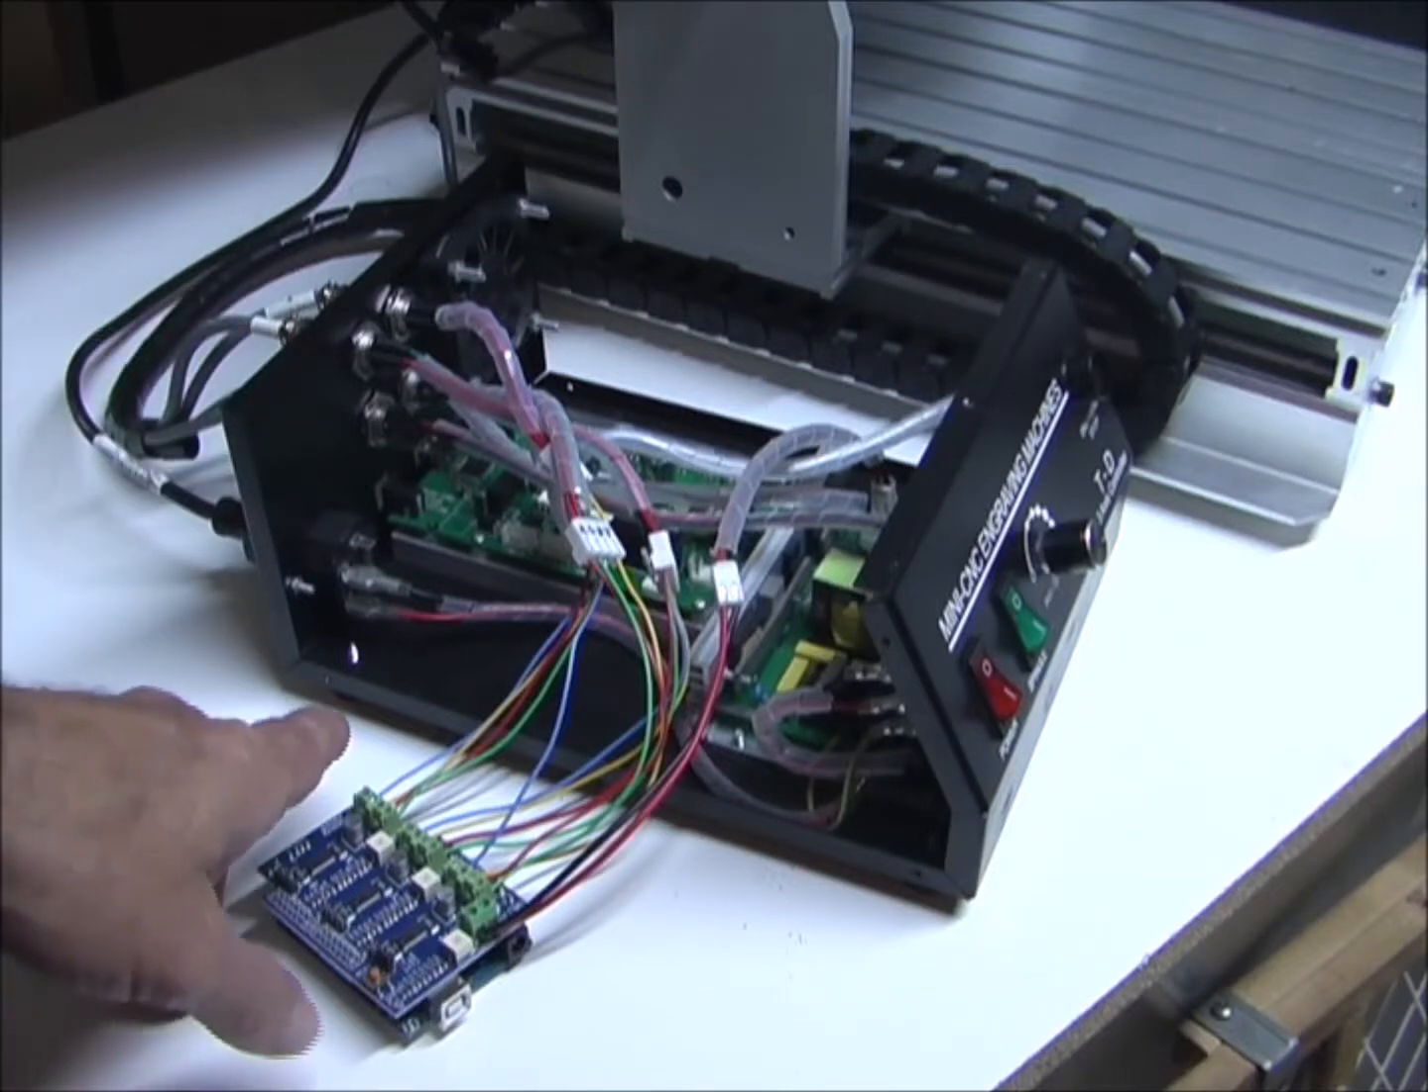So now I have the G-Shield wired to the controller.